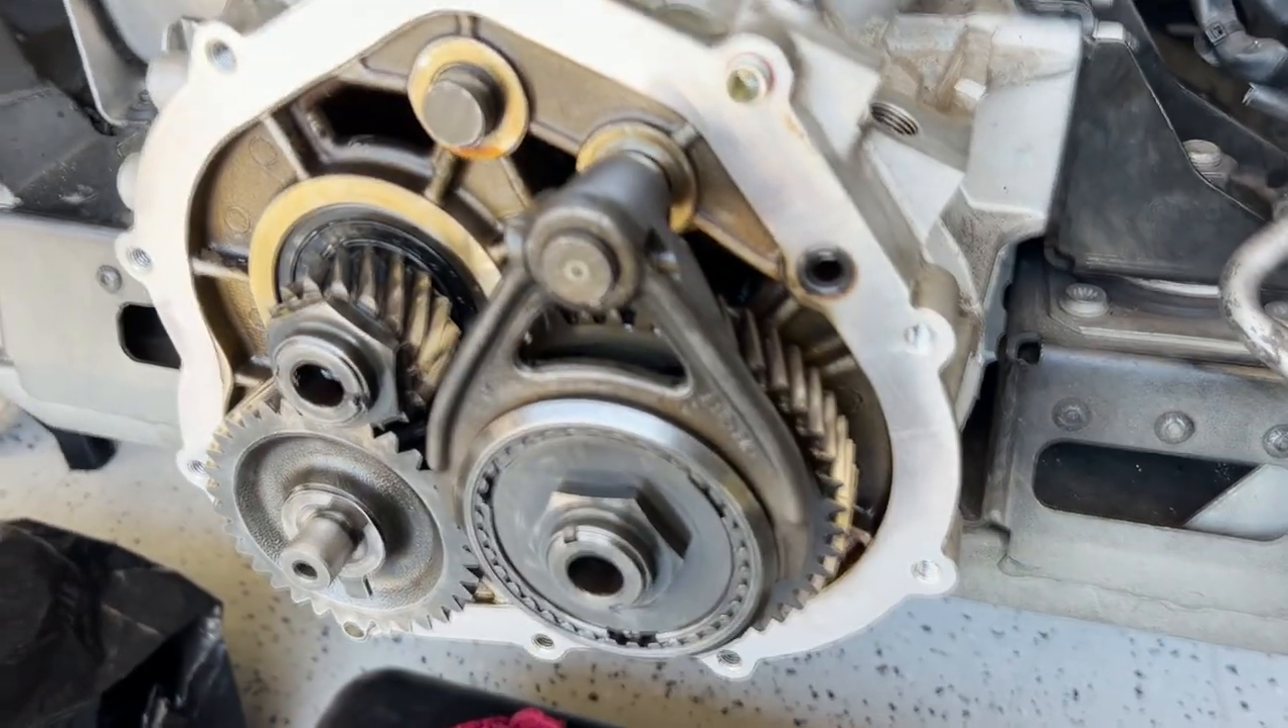All right, so I got the rear cover off.